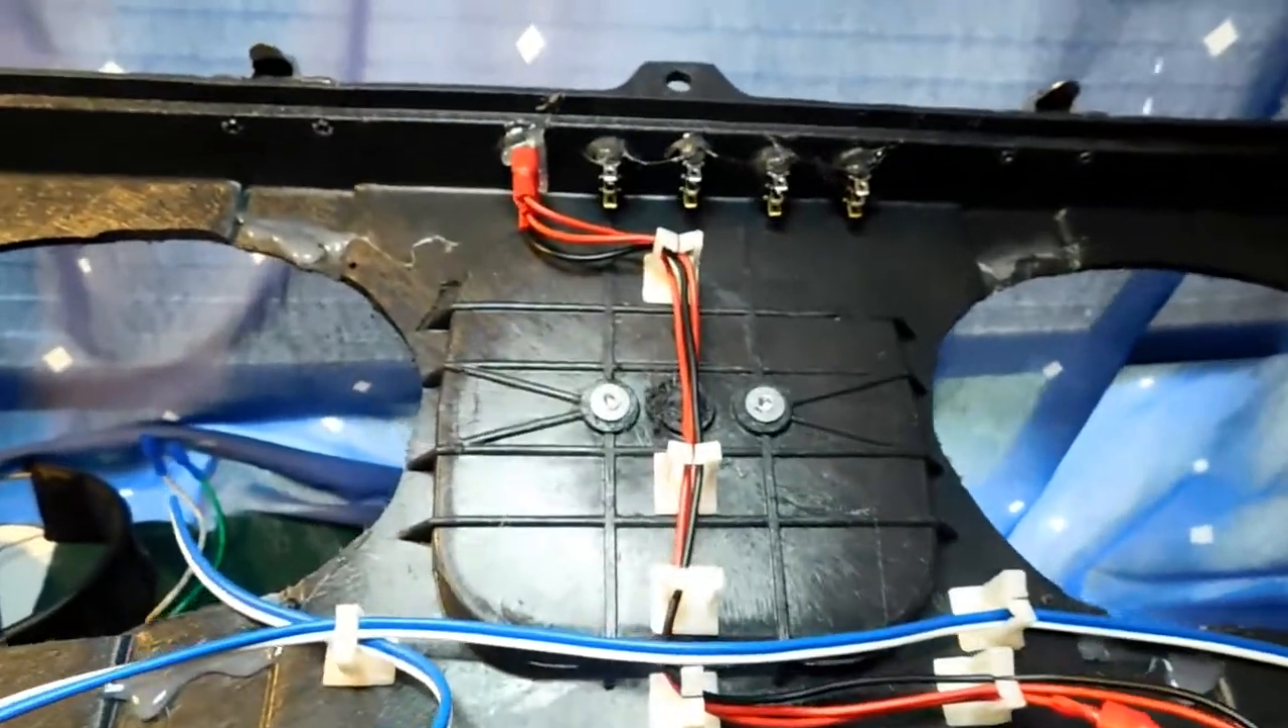I've still got to wire up the switches, as you can see right there. And I need to make some more connections down here.